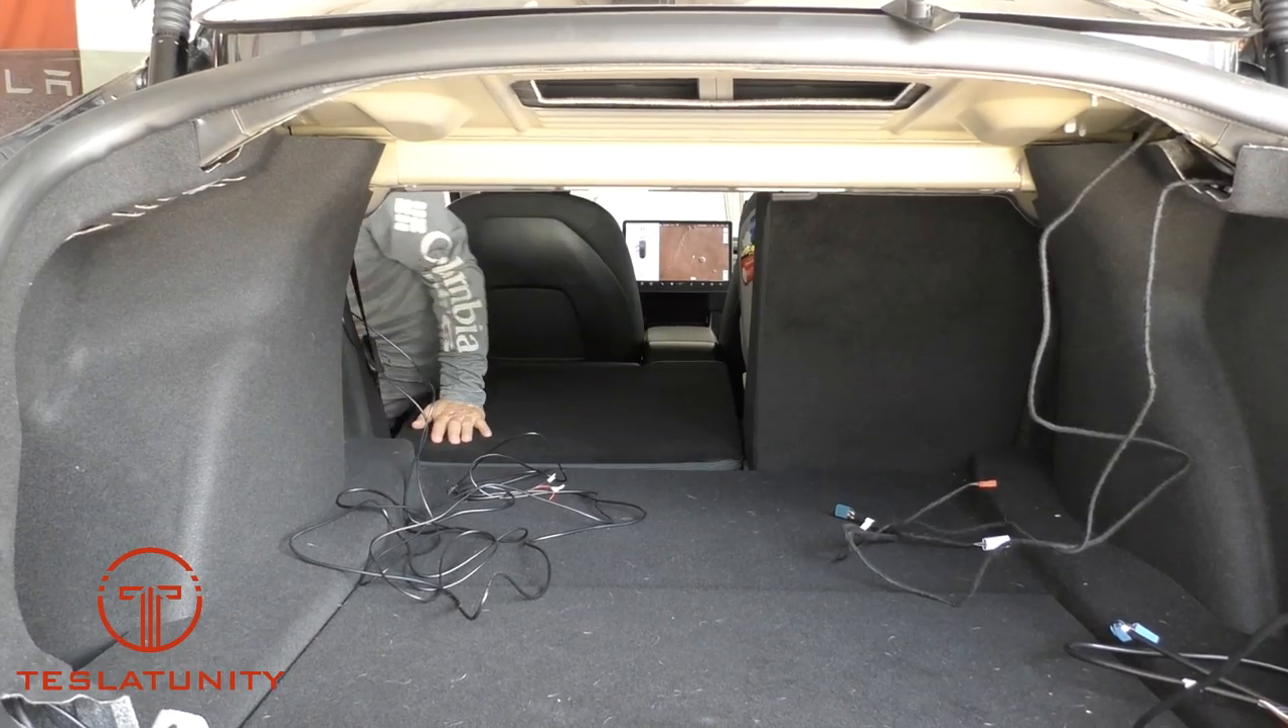So we put down the rear passenger seat on the driver side and we ran the wires over there.